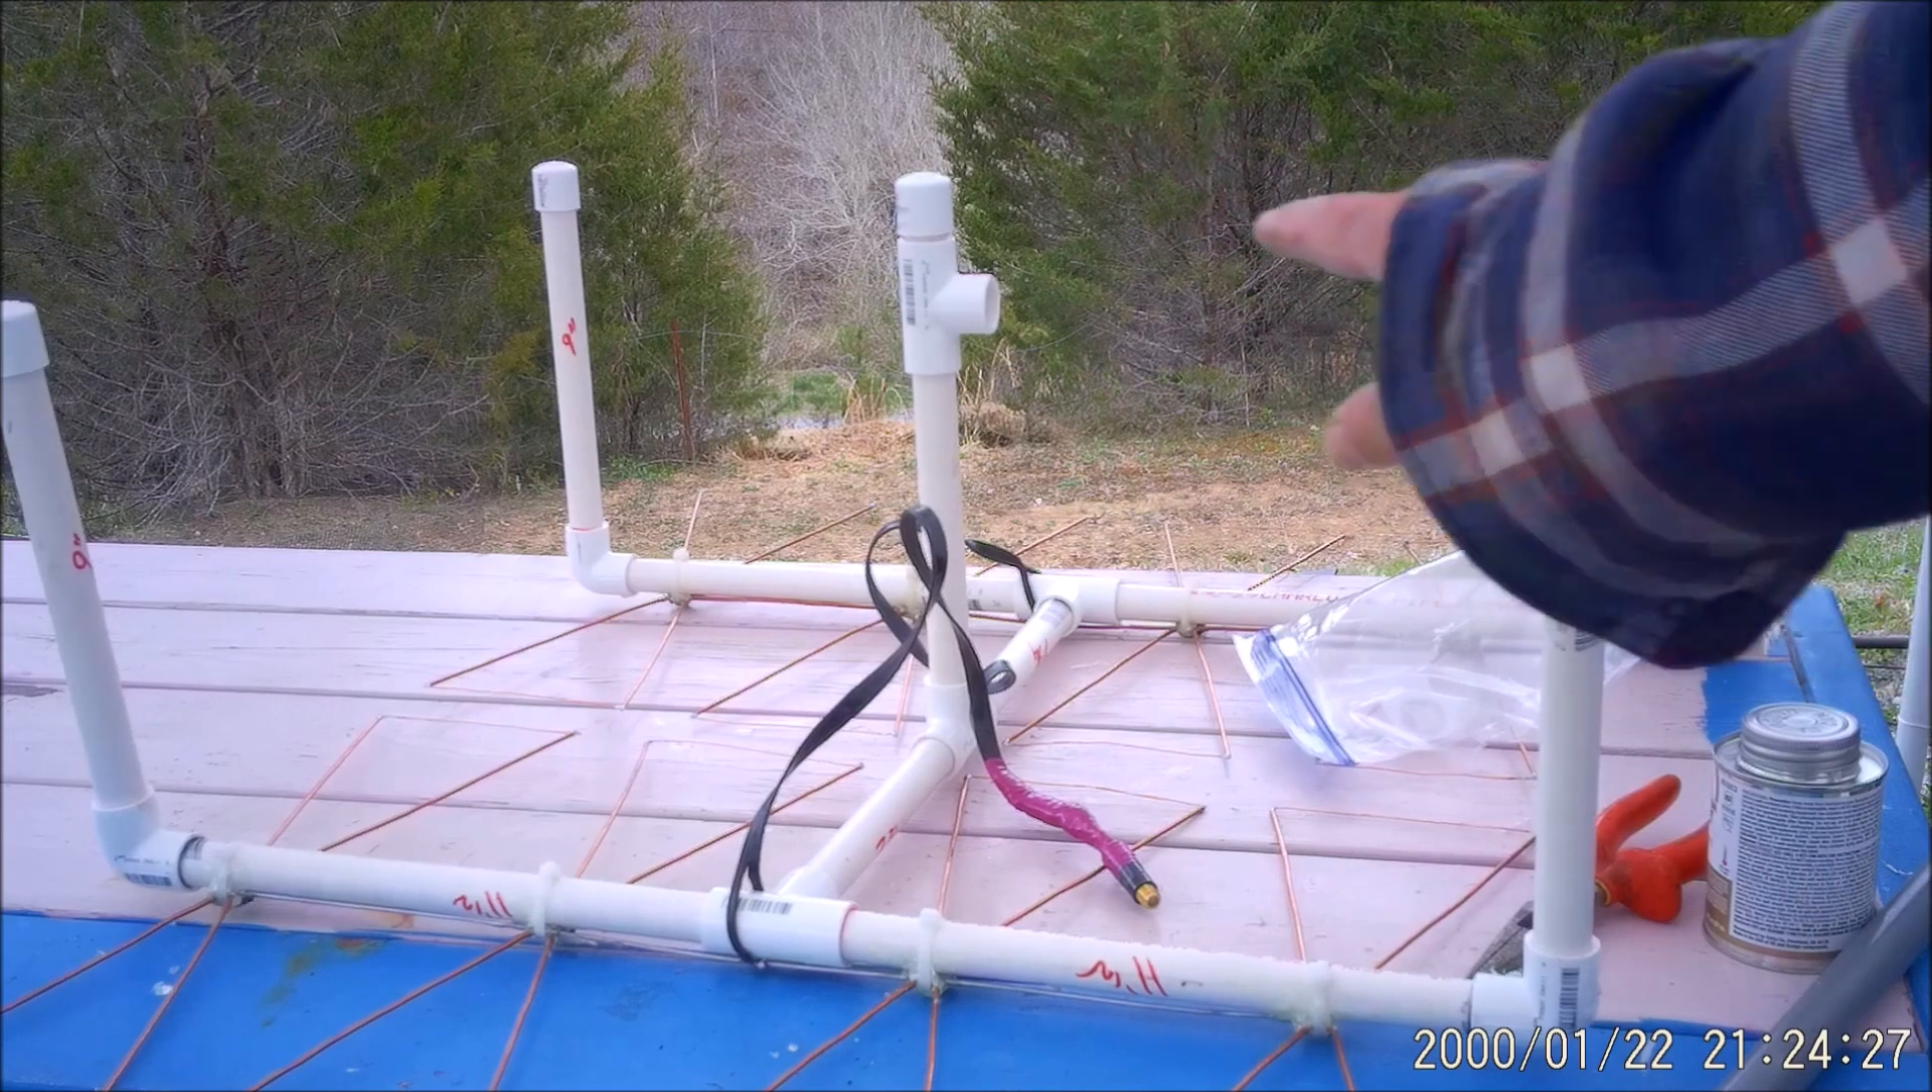I'm done, alright, I've got the caps on.